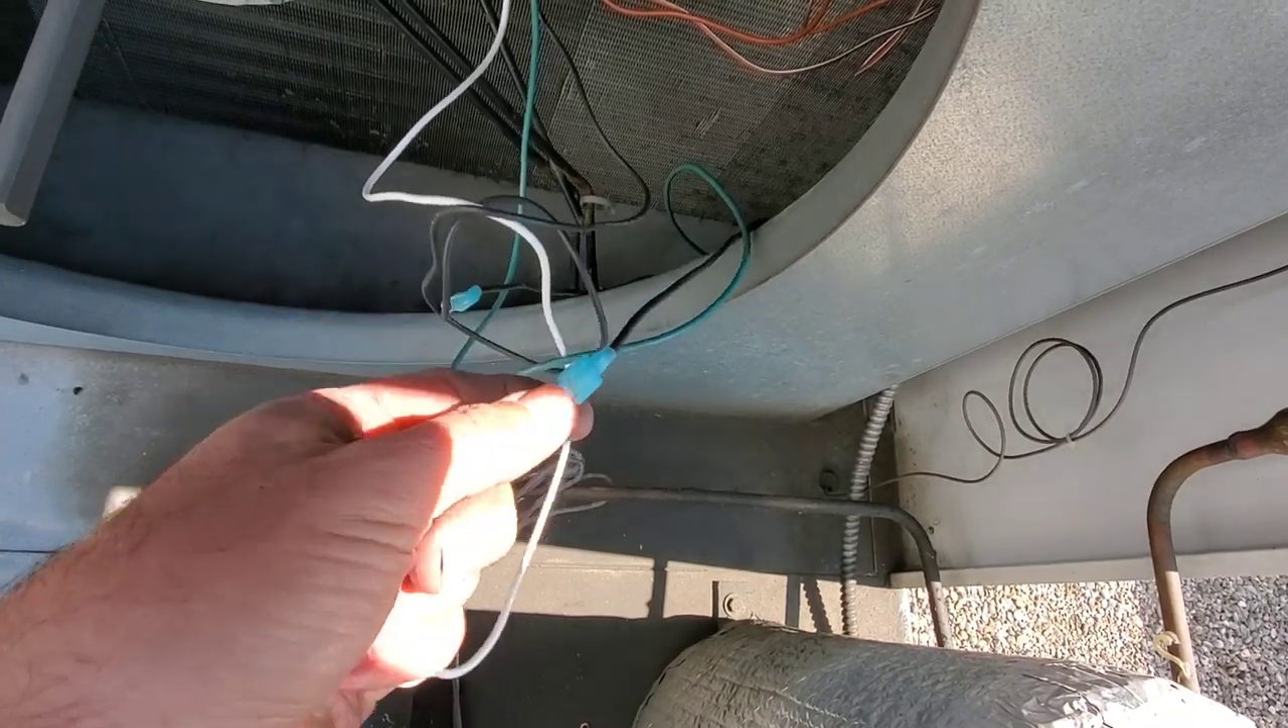But what I've done here is I've, instead of using like twist on connectors or wire nuts, I've used these male to female stacons, insulated ones.